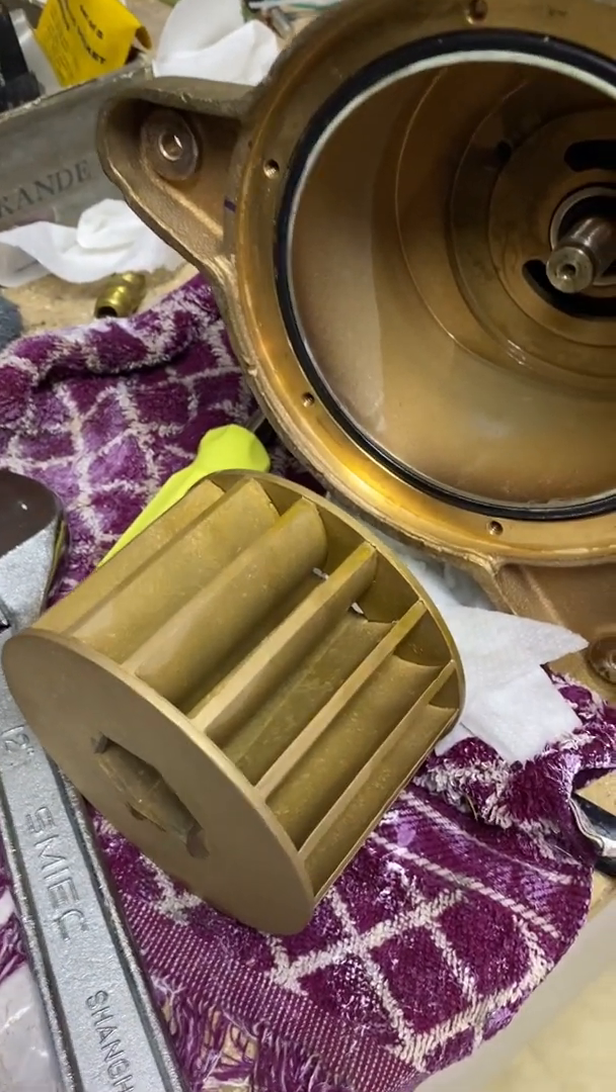Okay, we got the impeller off.